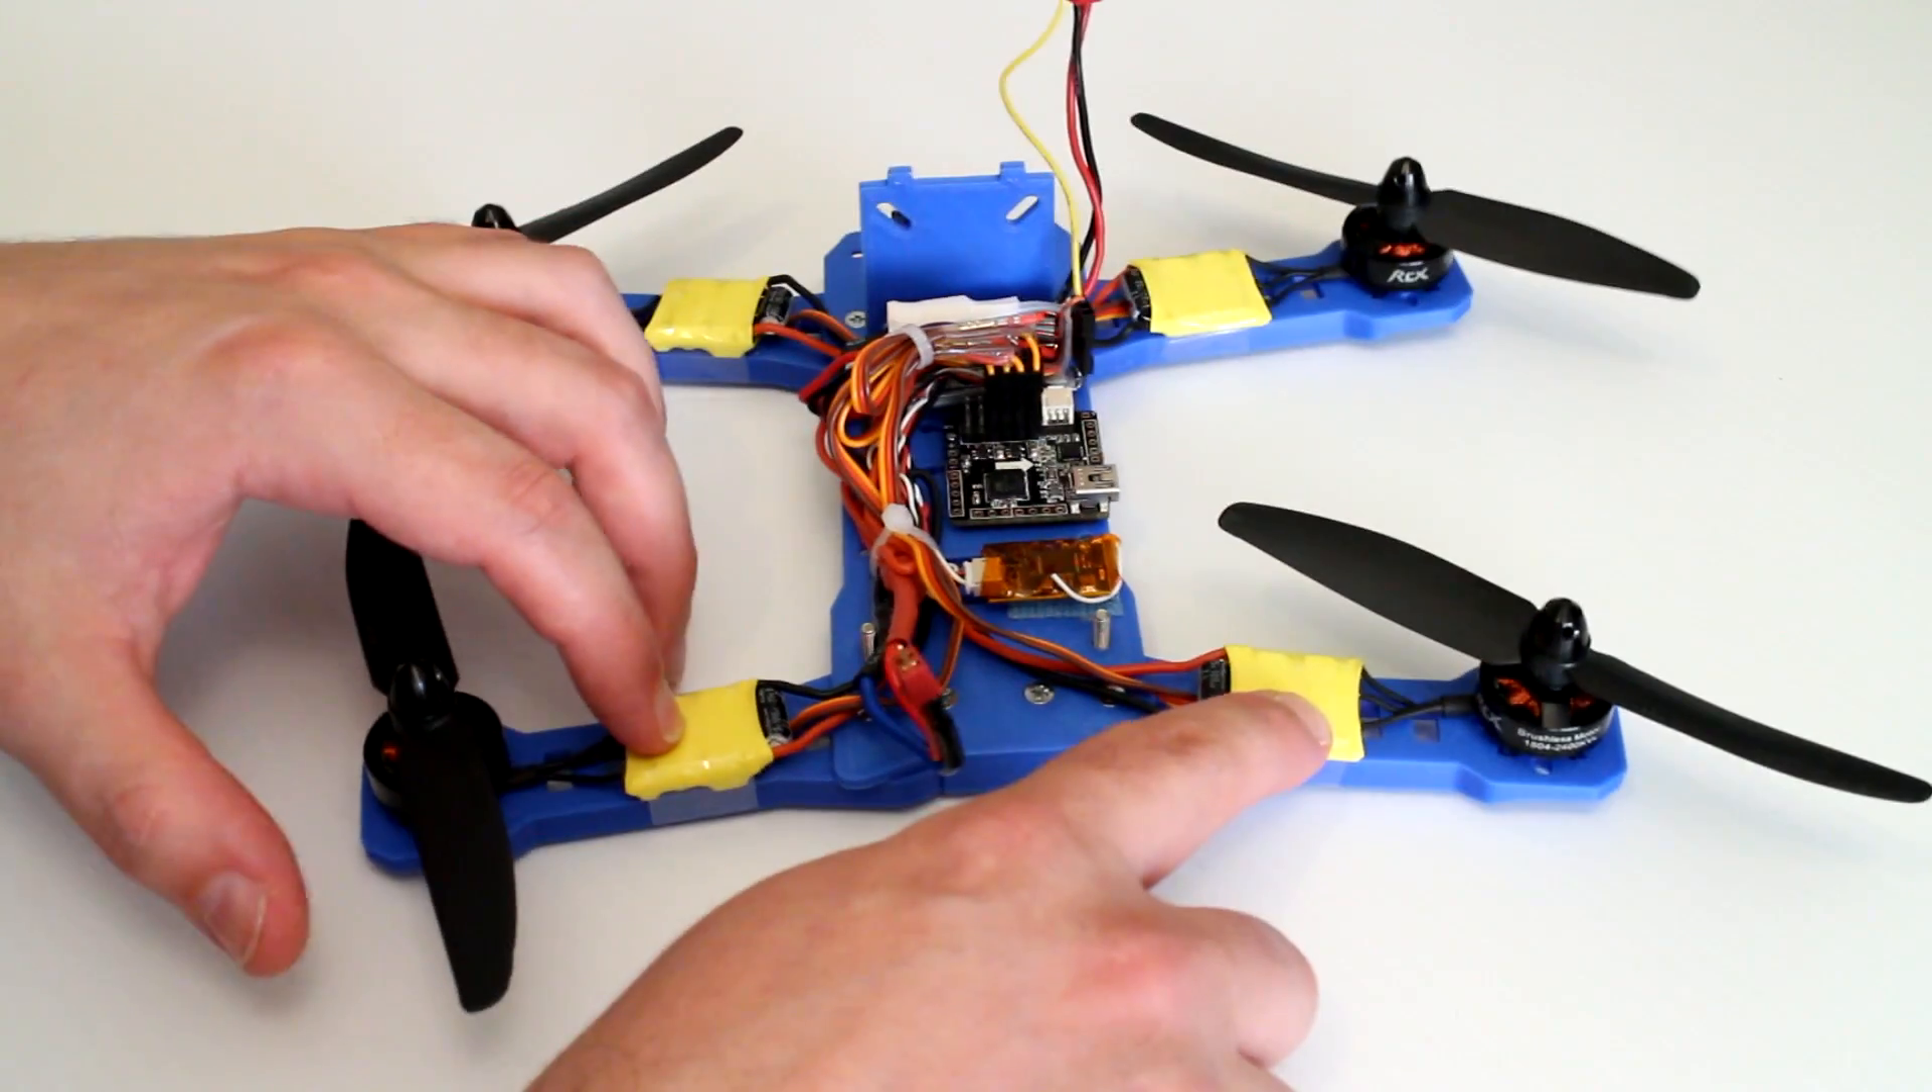The ESCs I have simply just taped to the arms.